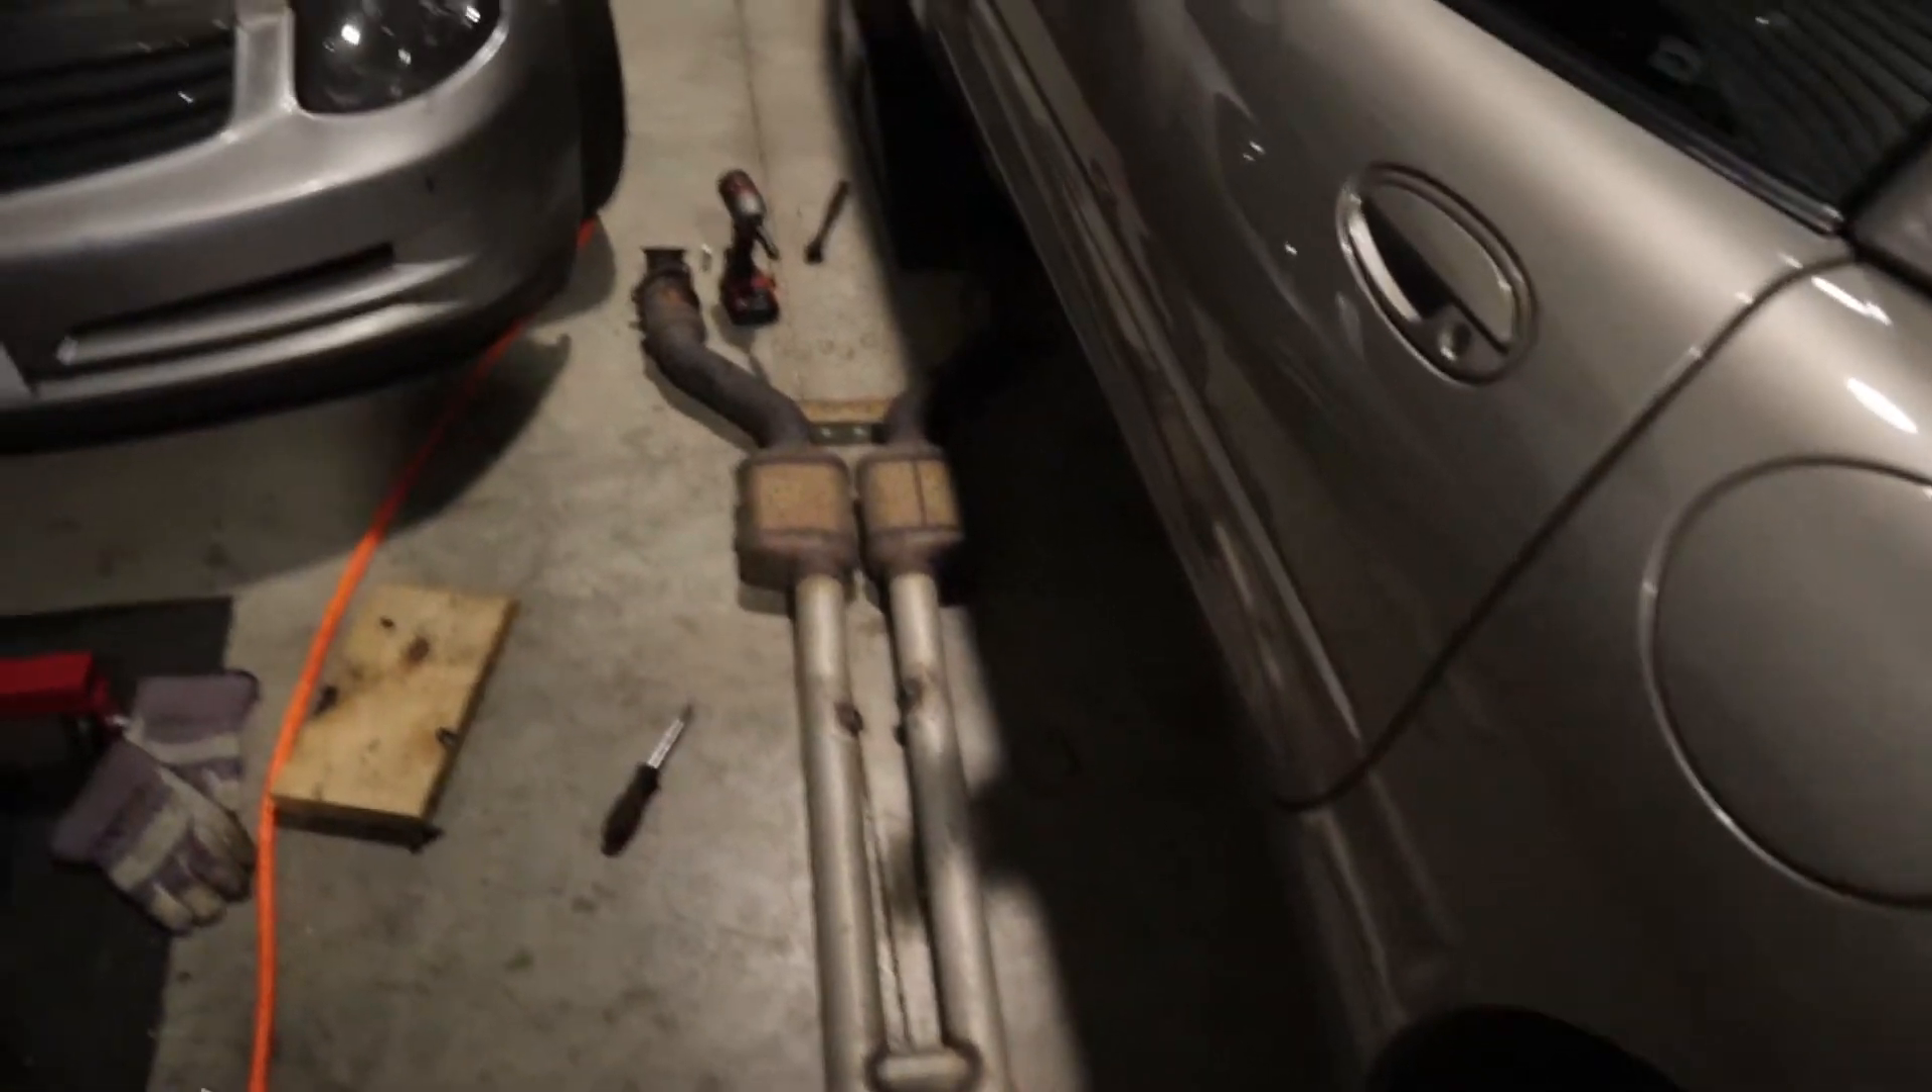So we got the h-pipe exhaust off and i'm not going to get rid of all of it.